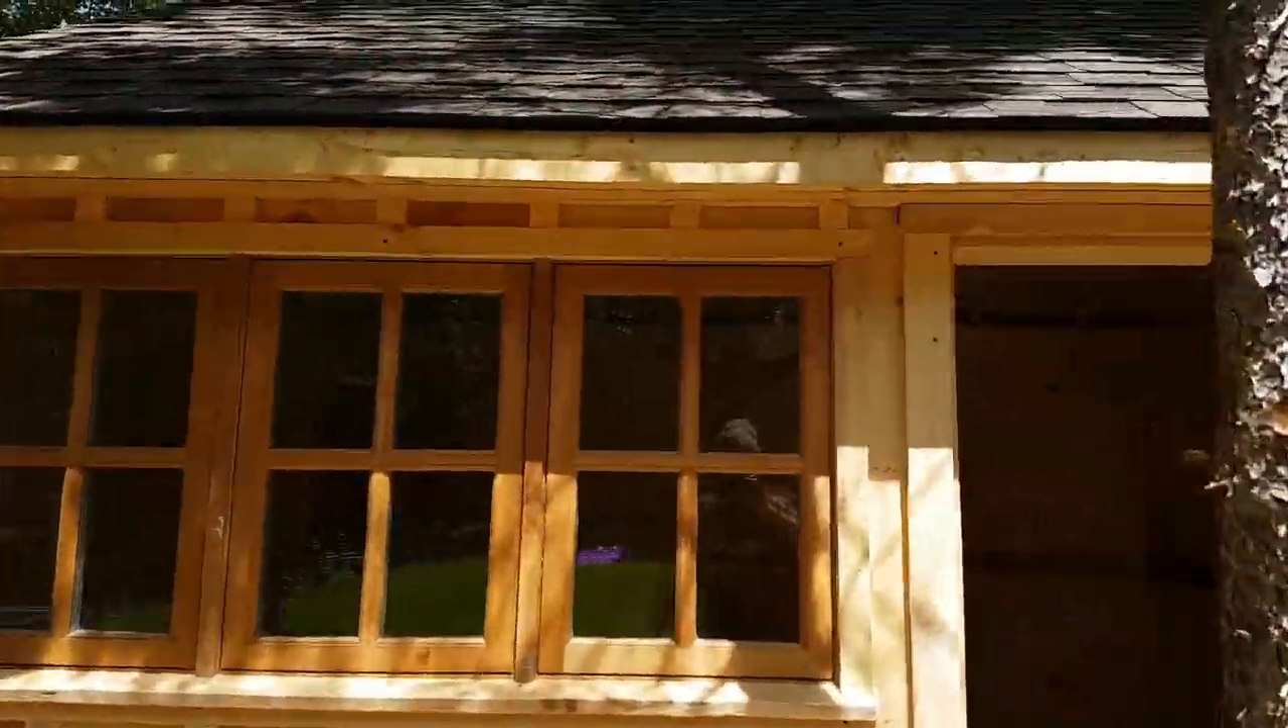So all the woods up. All the trims up. The windows in.